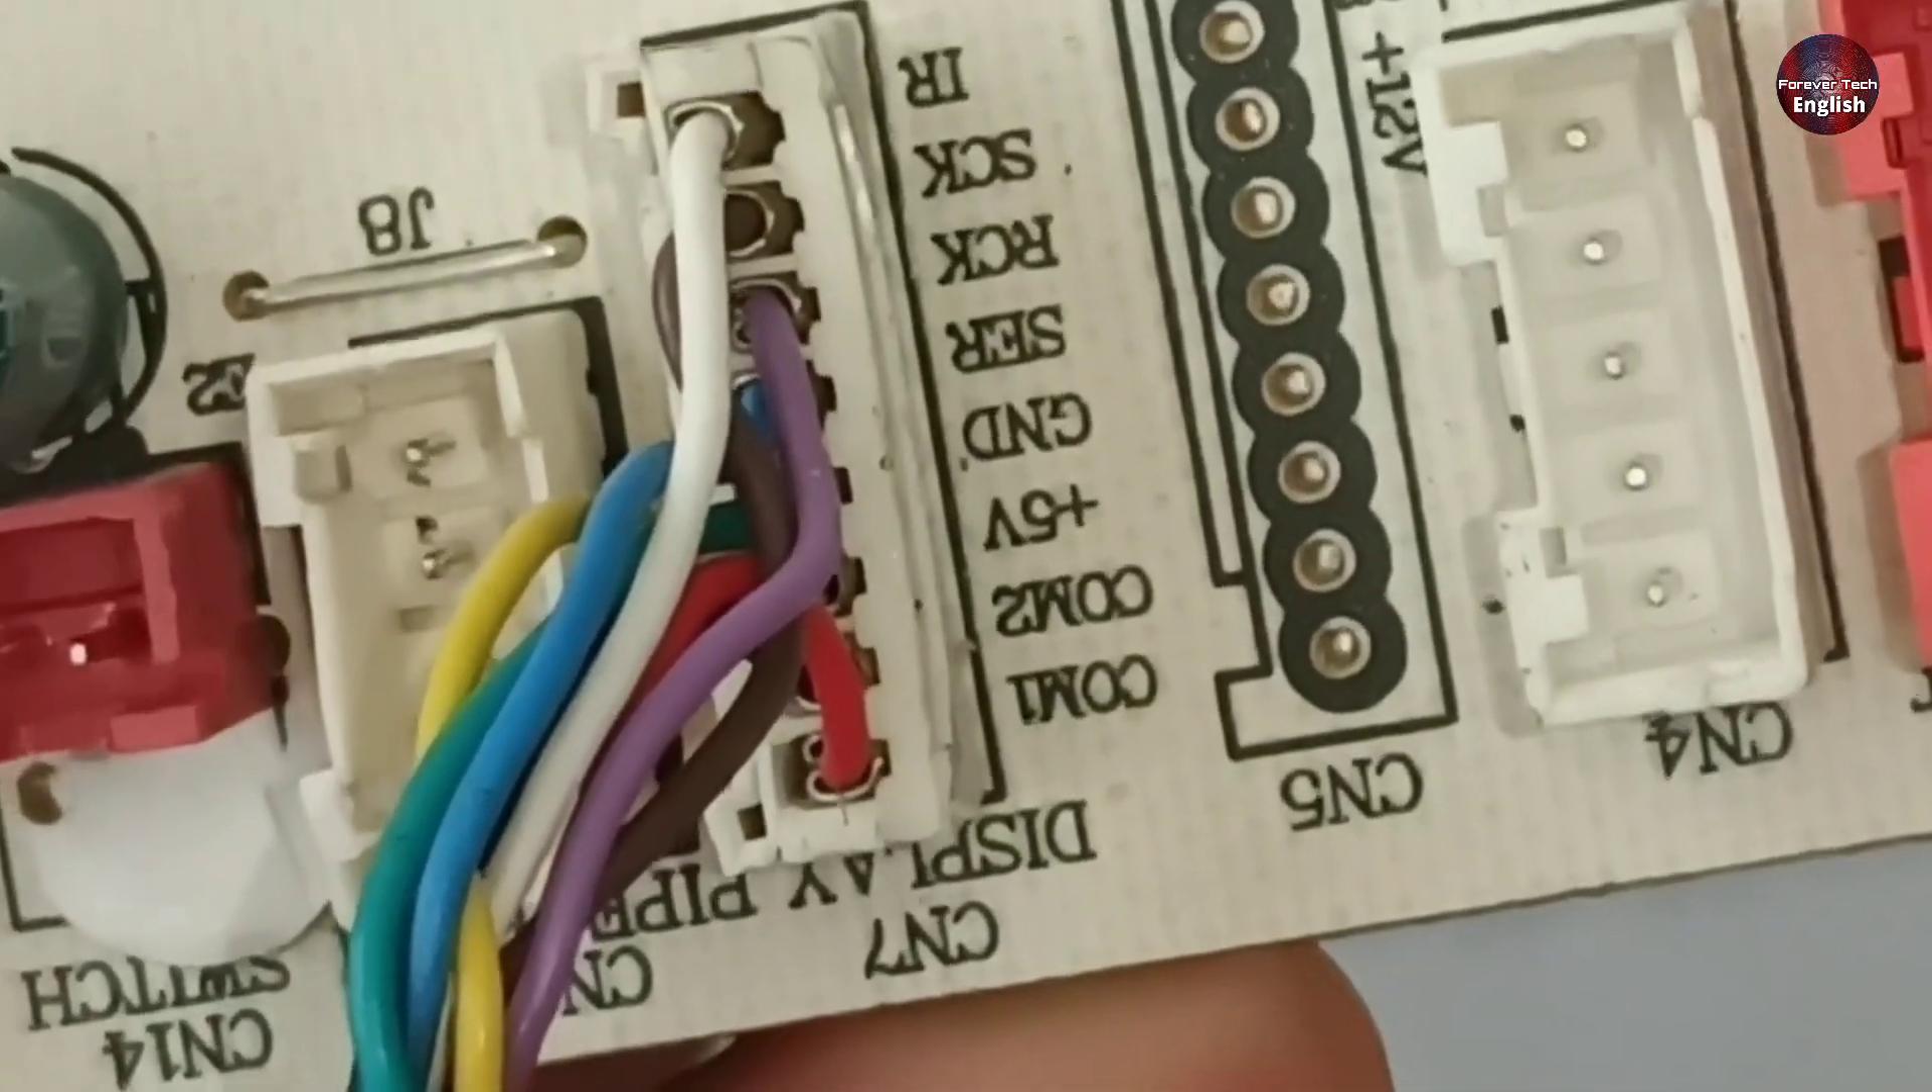The IR pin is attached to the white wire and the COM with the red wire again.